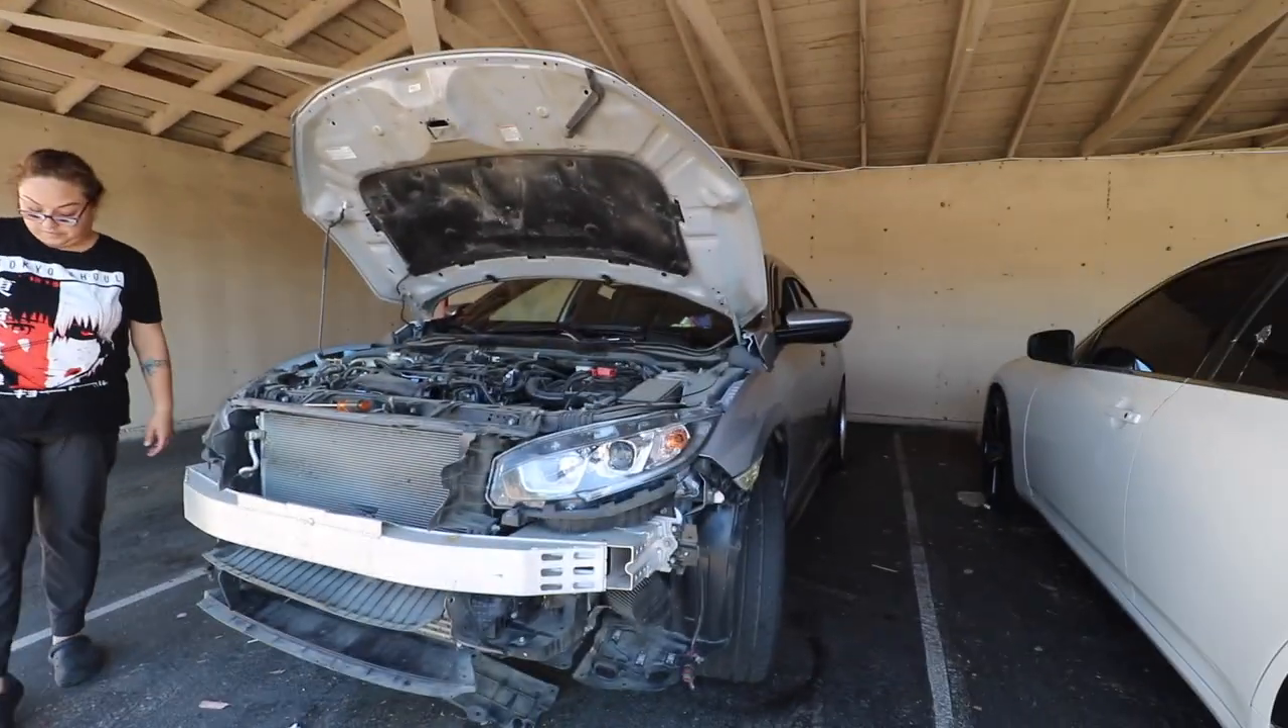Obviously you can see that we took the bumper off.